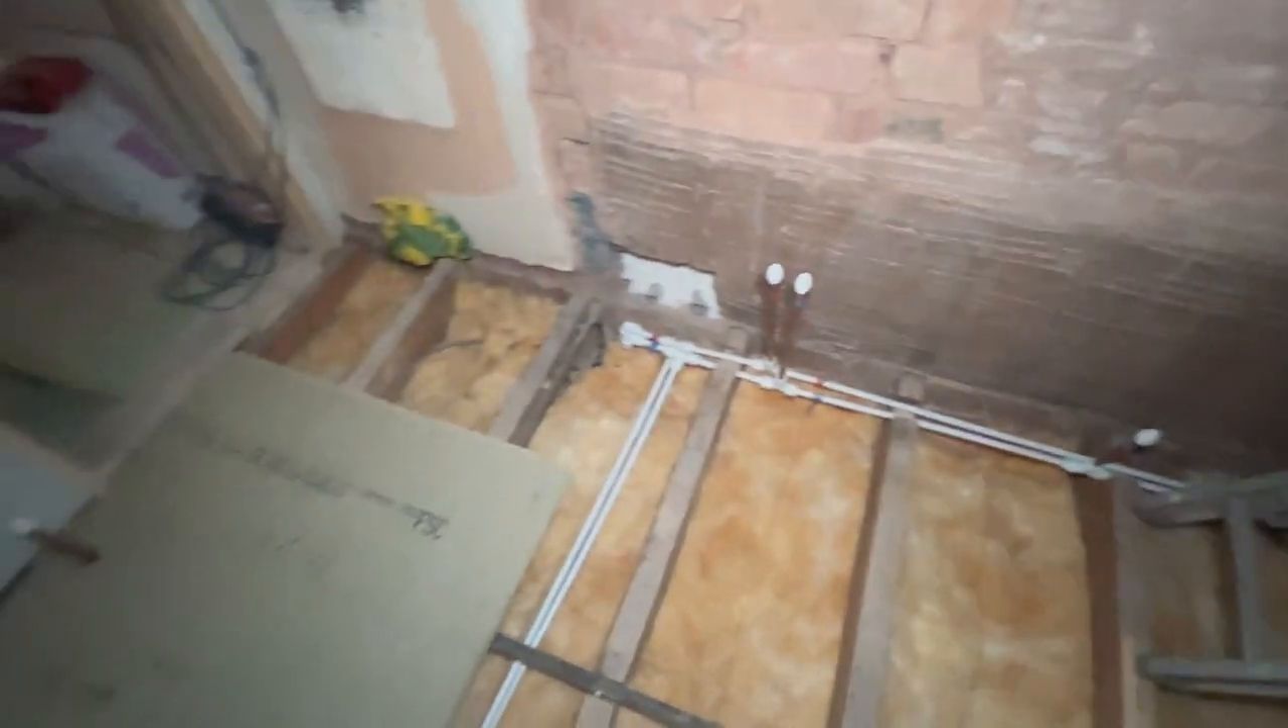We've insulated between all the uh floor joists.